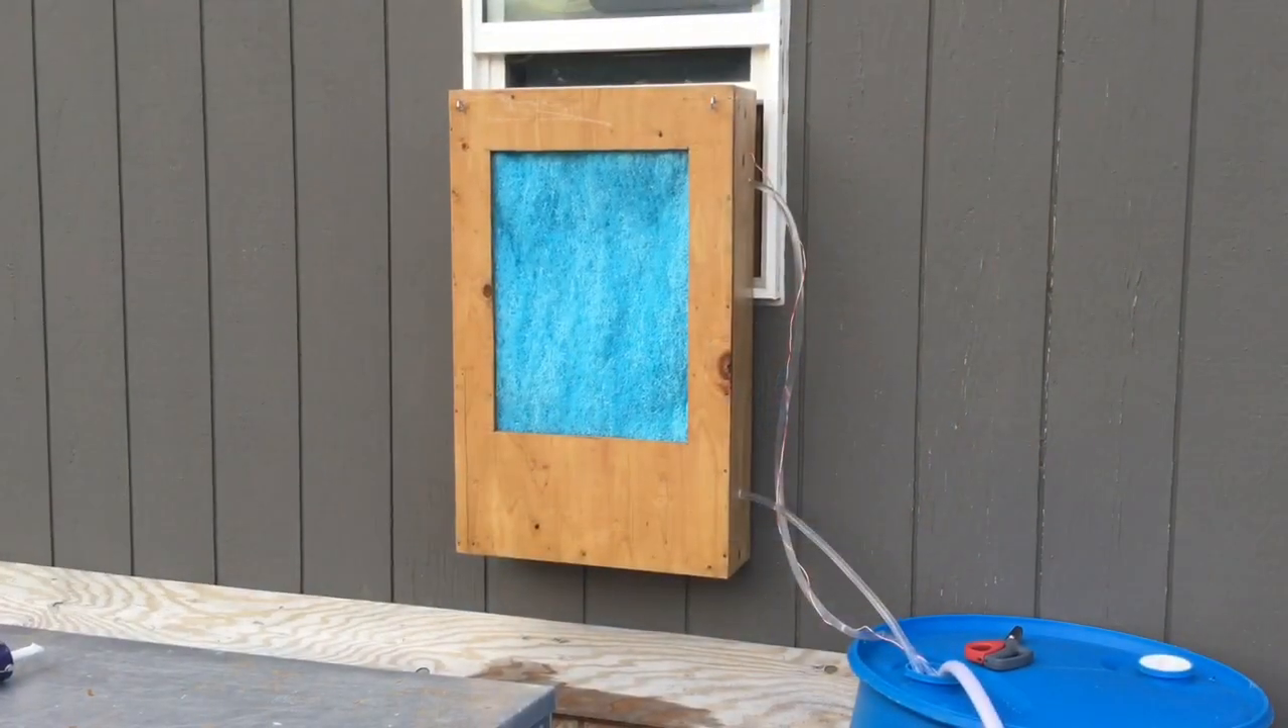So here's the outside view with the cooler pads installed.